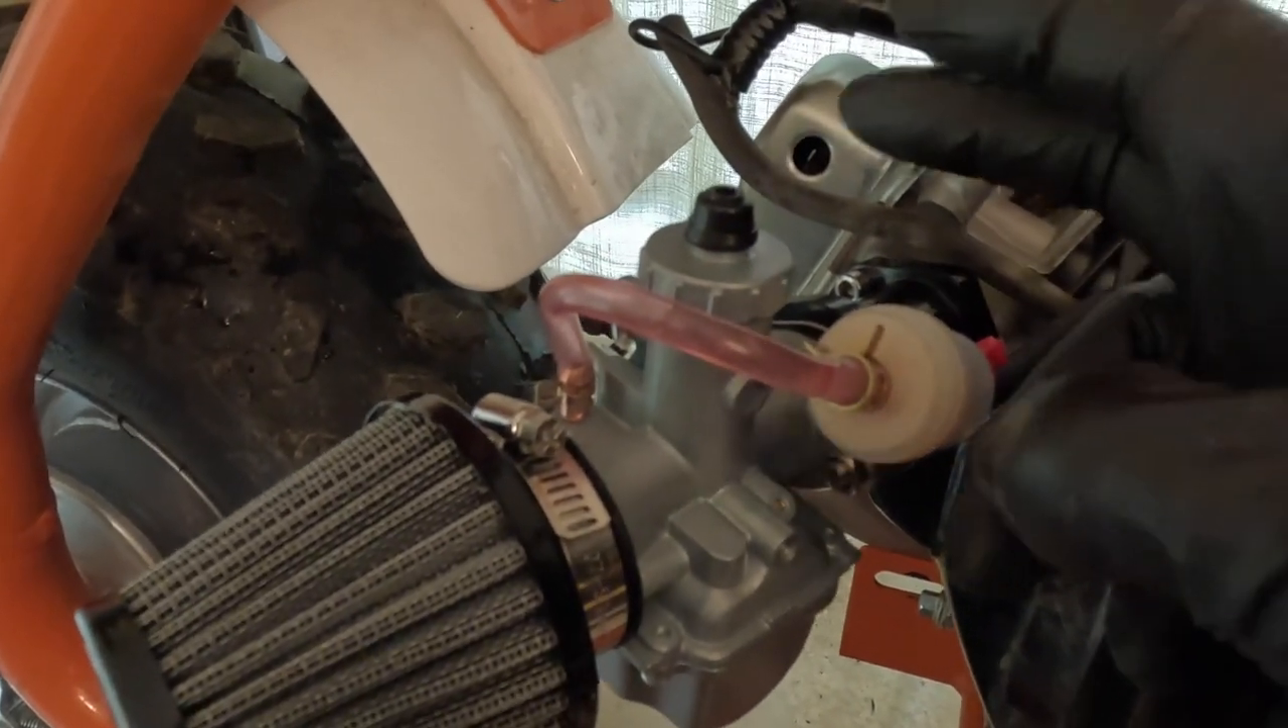Air cleaner is on.